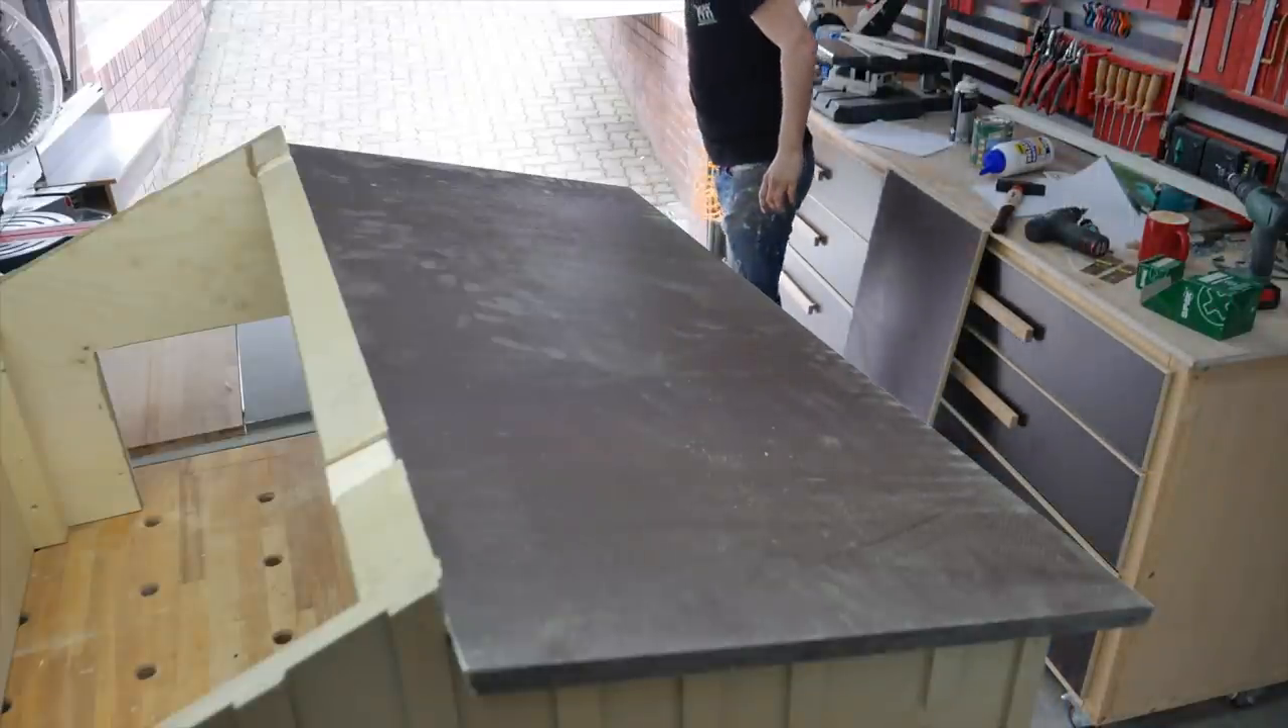Die Hütte ist gestrichen, die Verleistung ist angebracht und ich habe jetzt angefangen oben Multiplex bzw. Siebdruckplatte anzubringen.